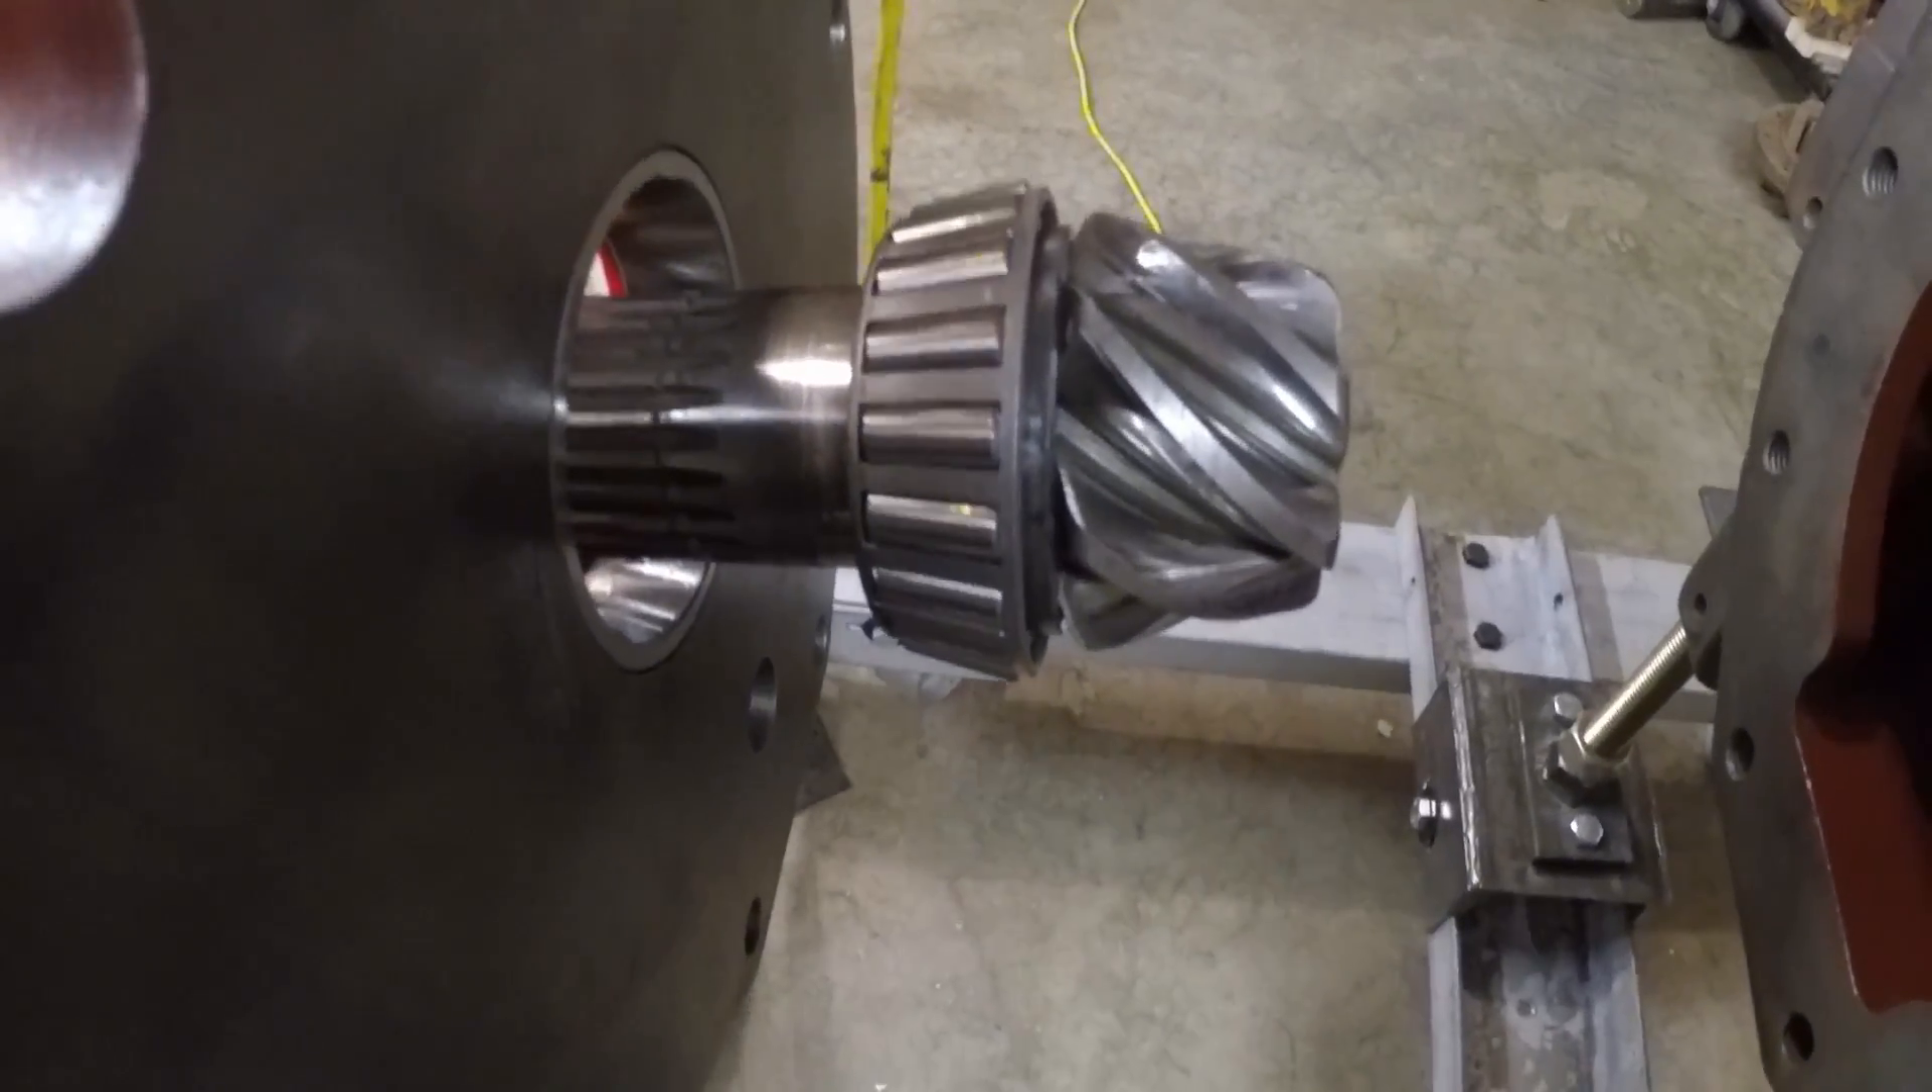So all the gears are in there on the shaft, but the shaft itself is still quite a ways out of the housing.